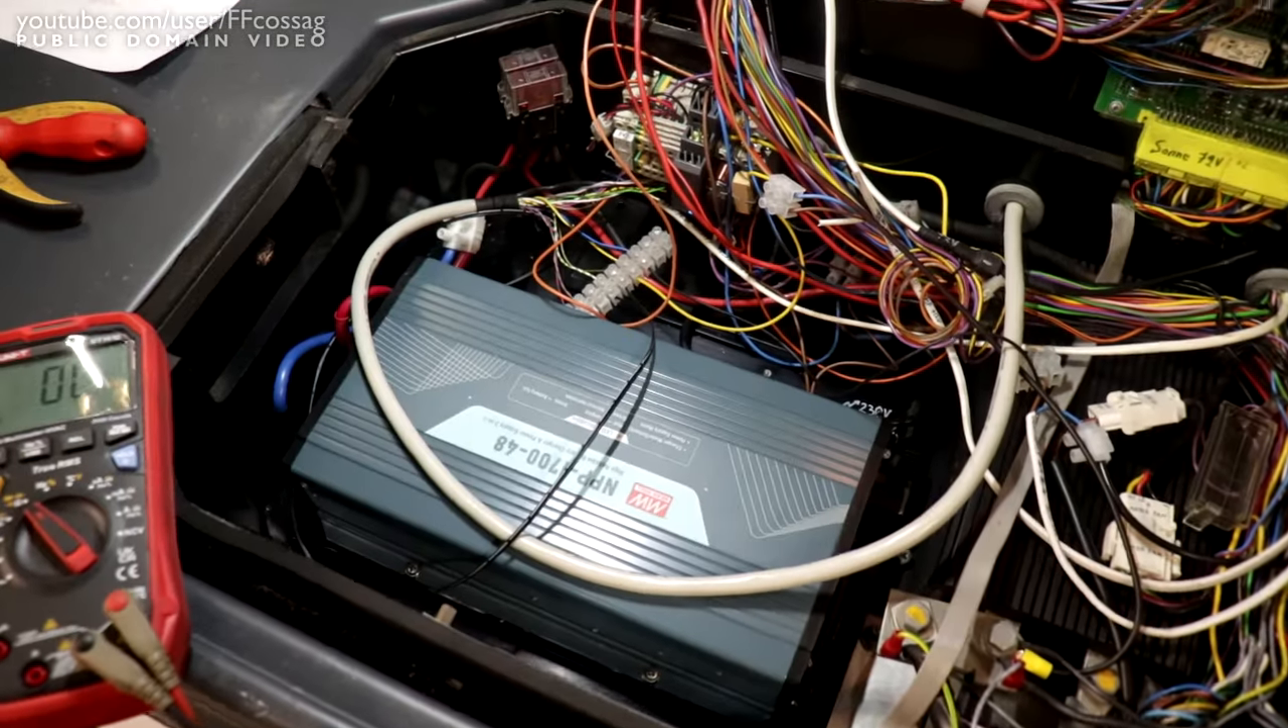And there we go that's the charger installed back in the vehicle and our new mystery lead goes to Two of the wires which go to one of the relay outputs on the BMS.